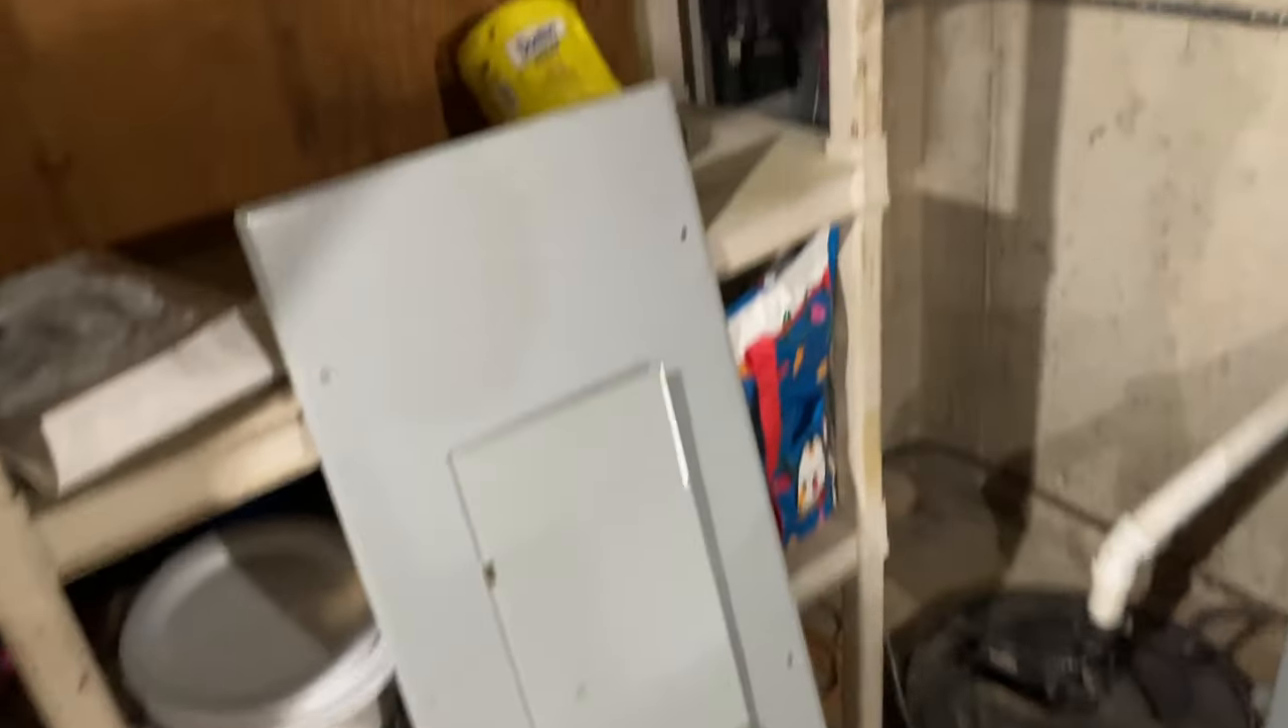I have the service panel cover removed here.